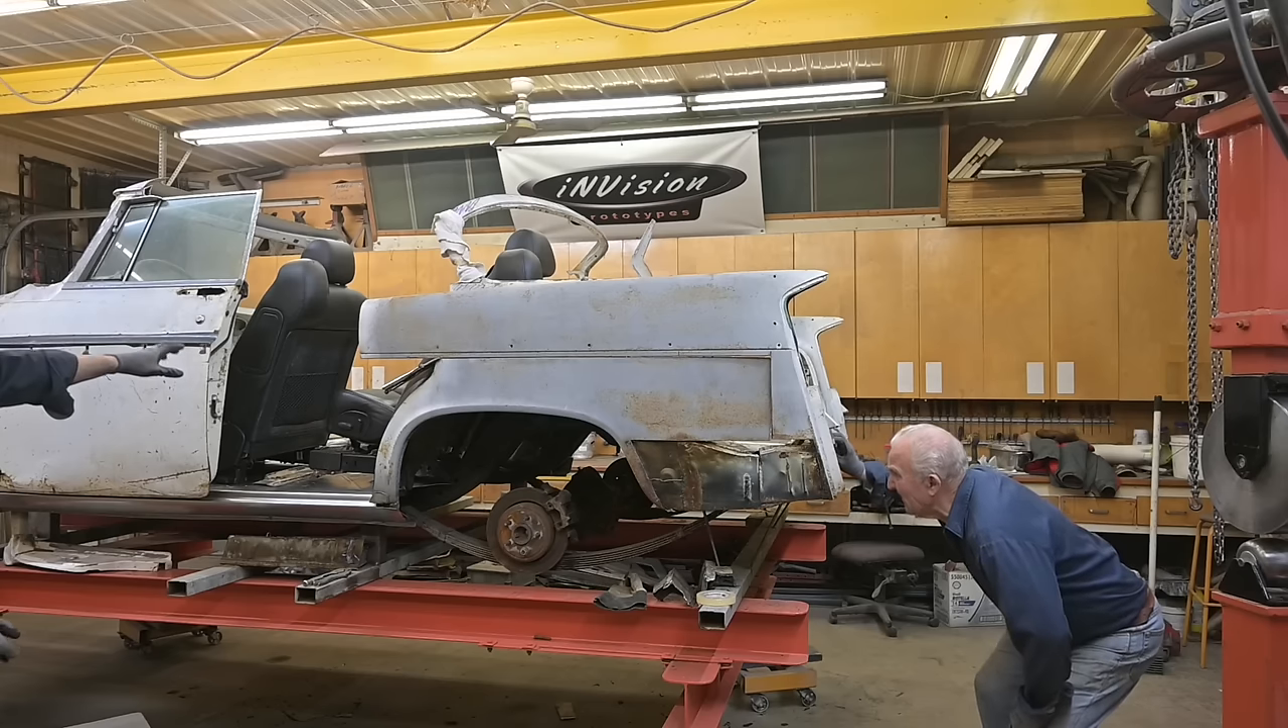We have a bit of a gap here to fill. And a tail light and a bumper missing.